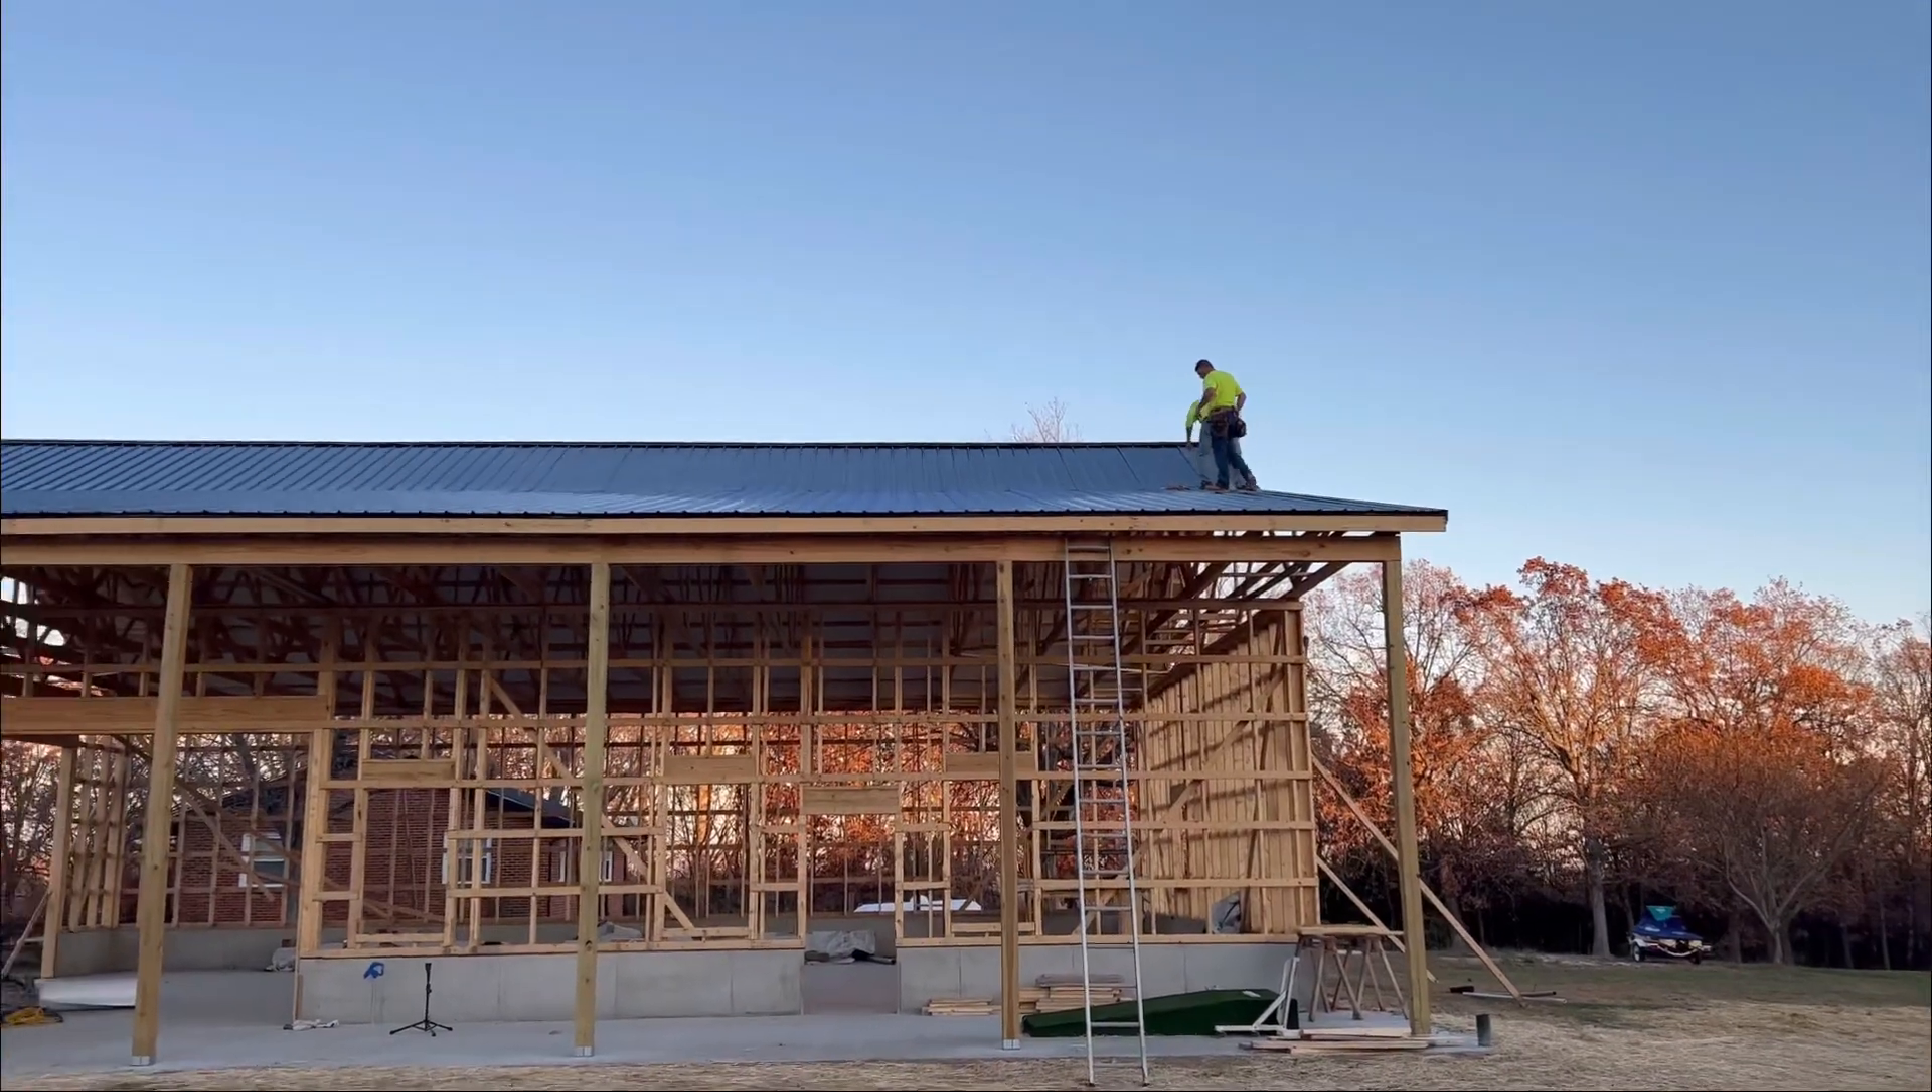They went ahead and got all the little sheets done on that roof.